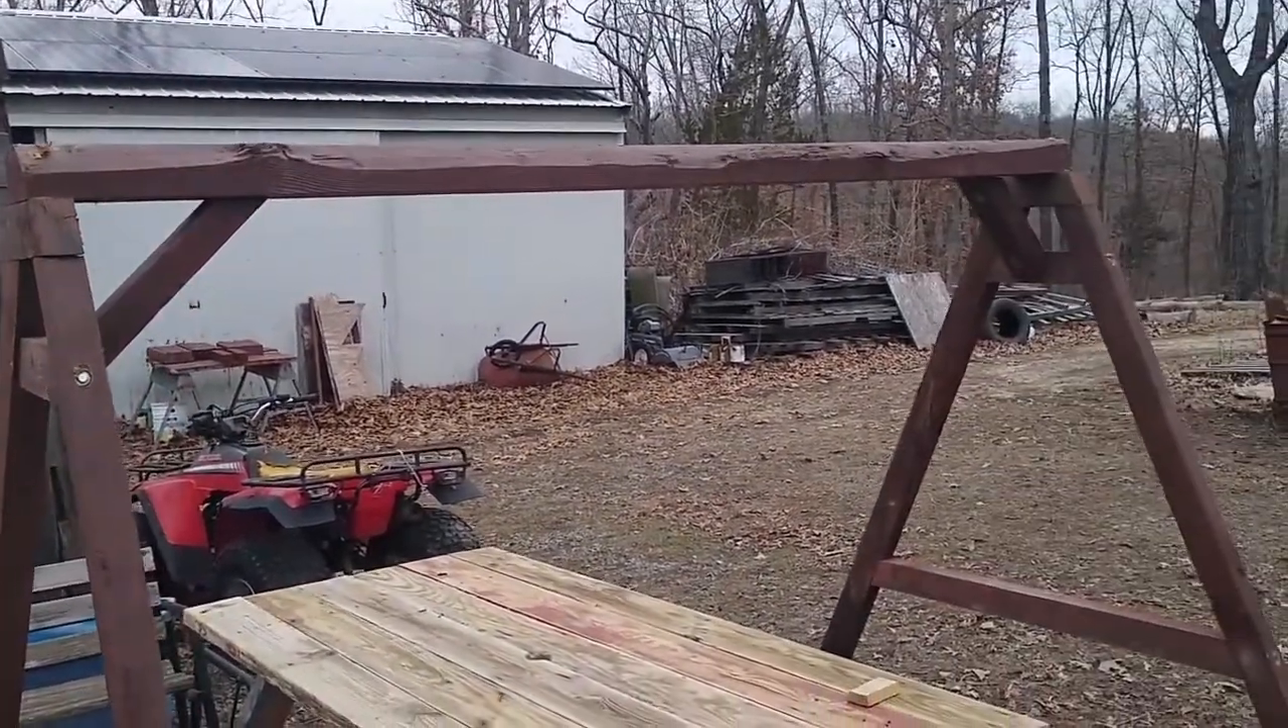All right, so here's the A-frame assembled, and the cross-support beam there with its angle supports.